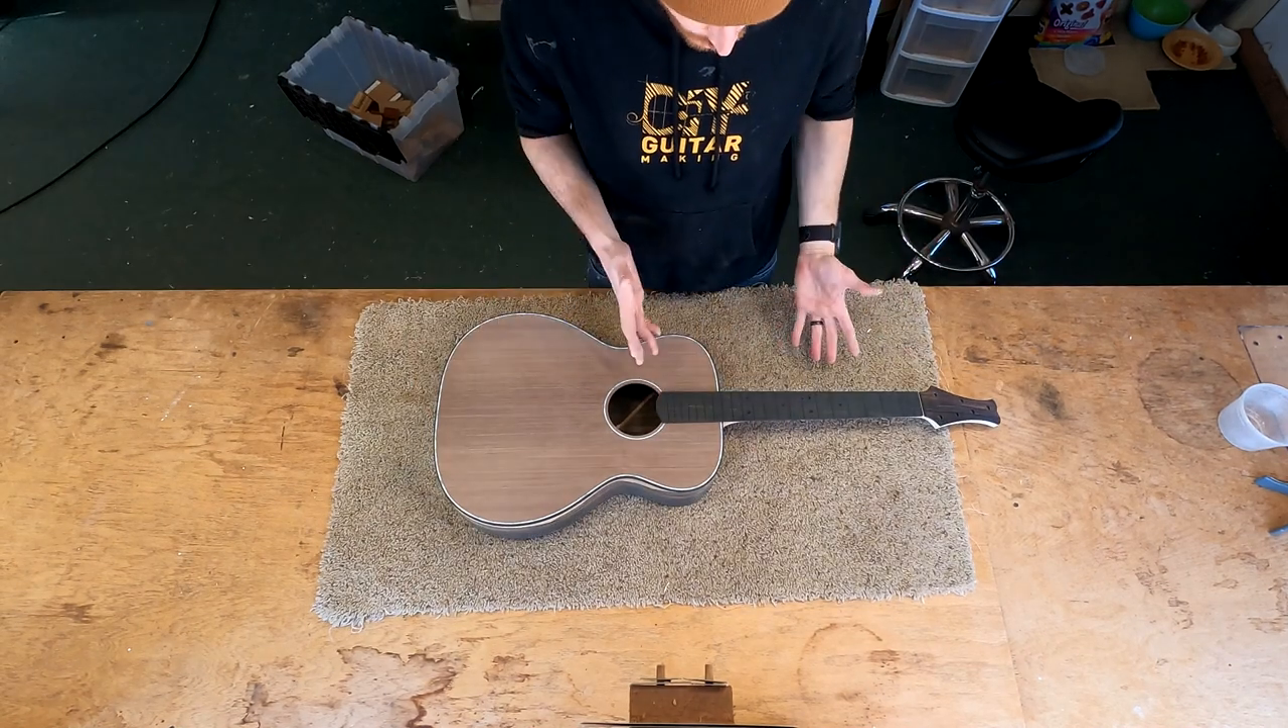And great, so now the neck and the body are one in the neck joint here.